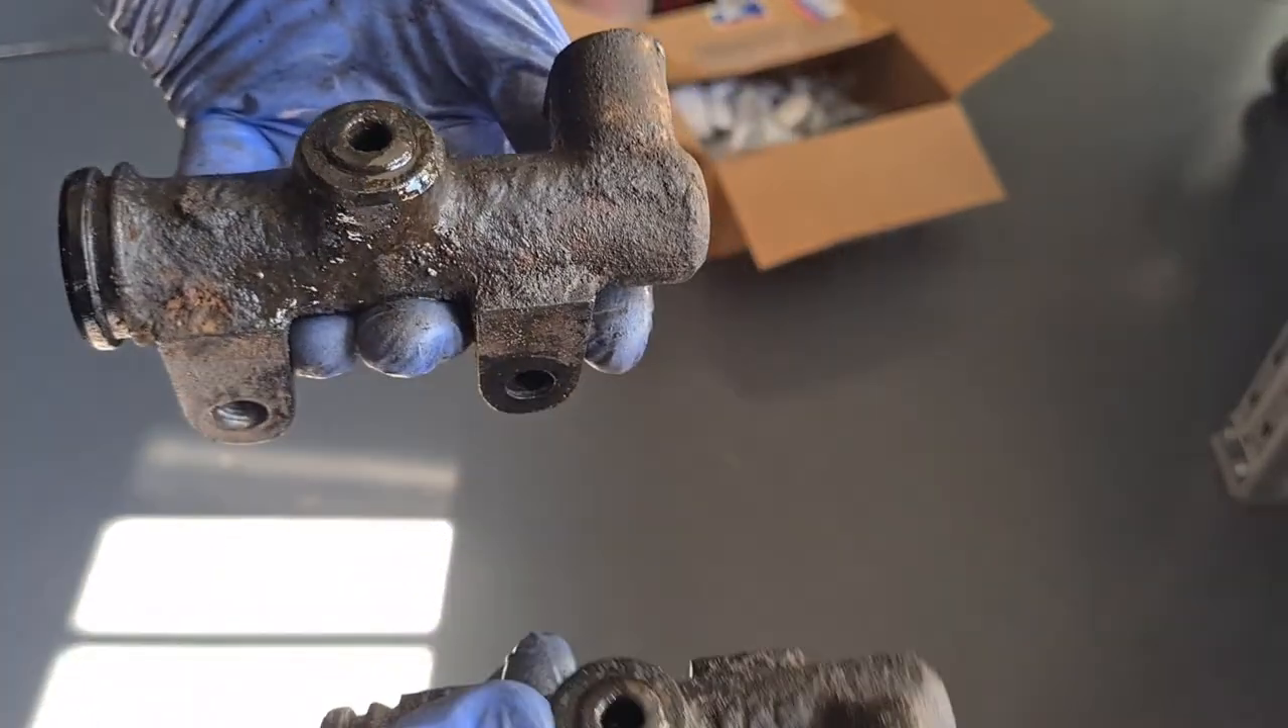So I've removed the rear master cylinder now which was functioning.